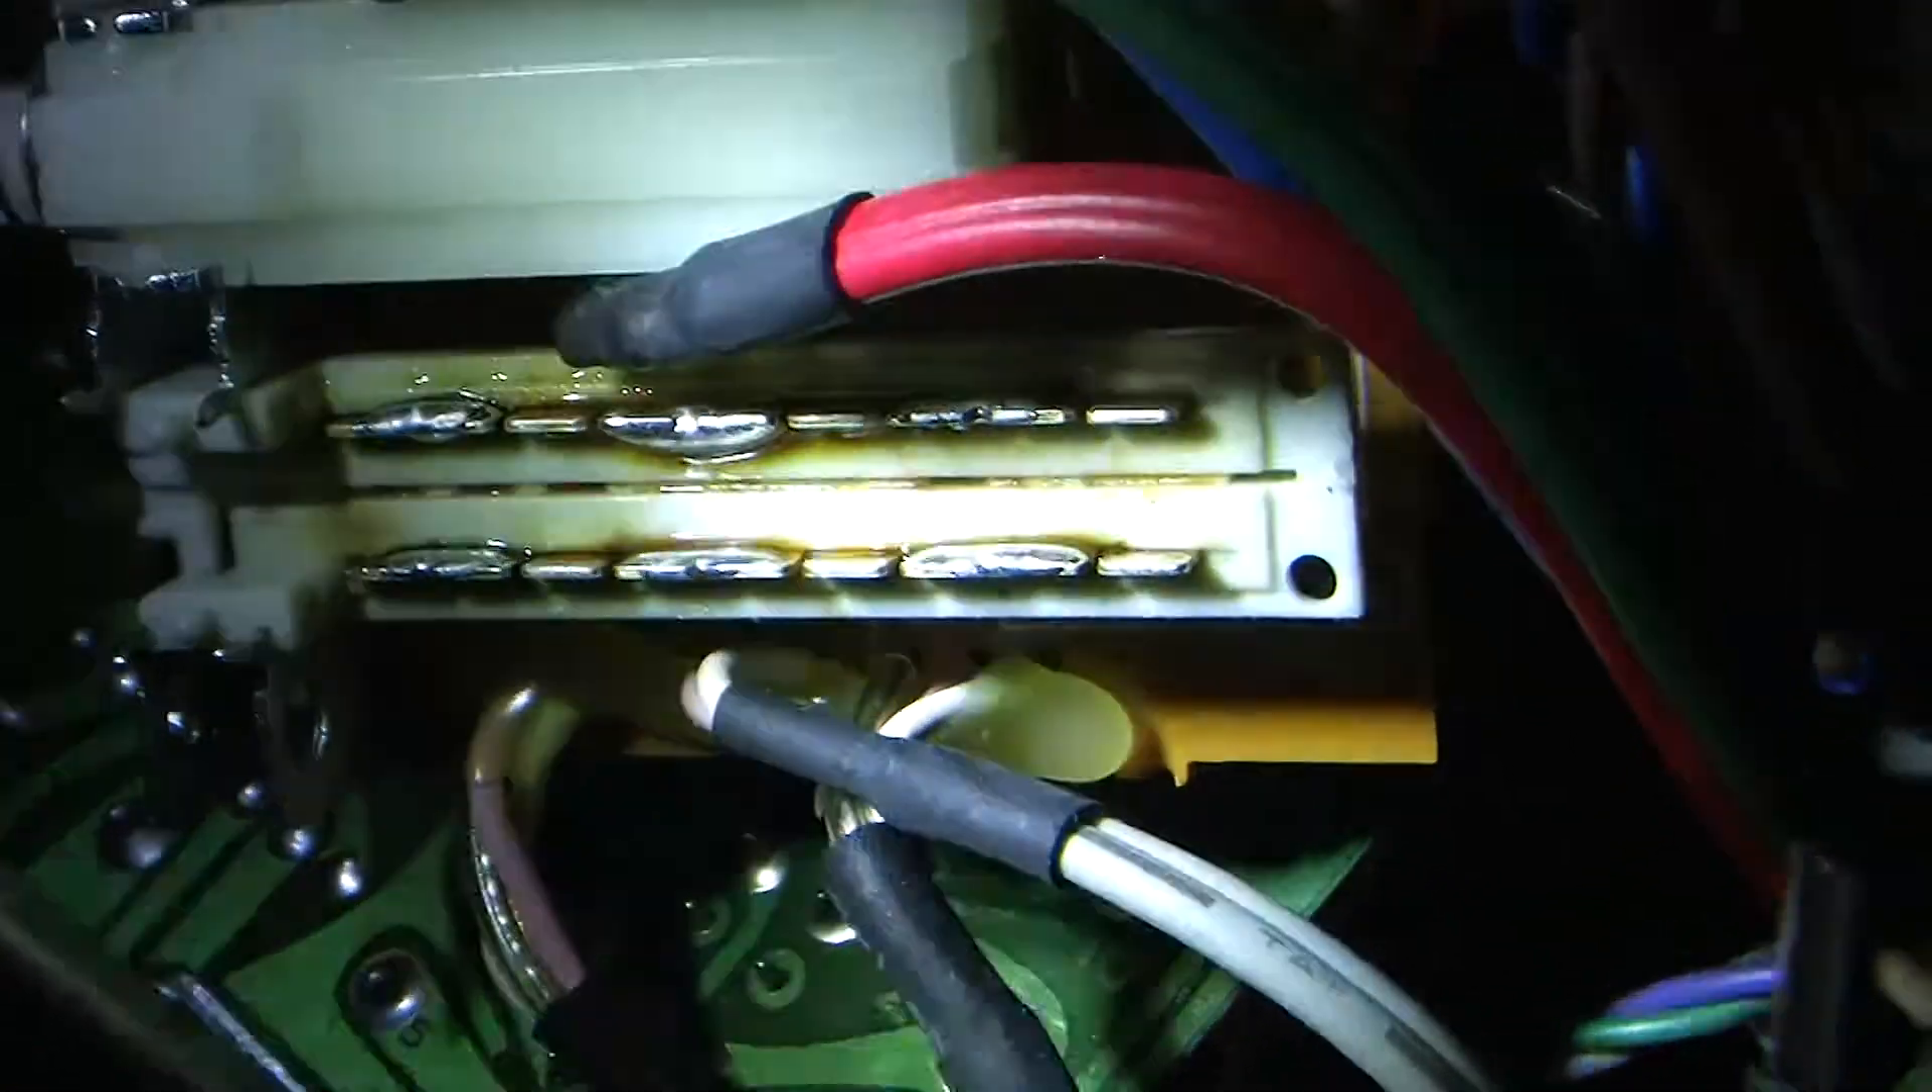I made a series of solder bridges where the connections ought to be hopefully you can see those little solder bridges.